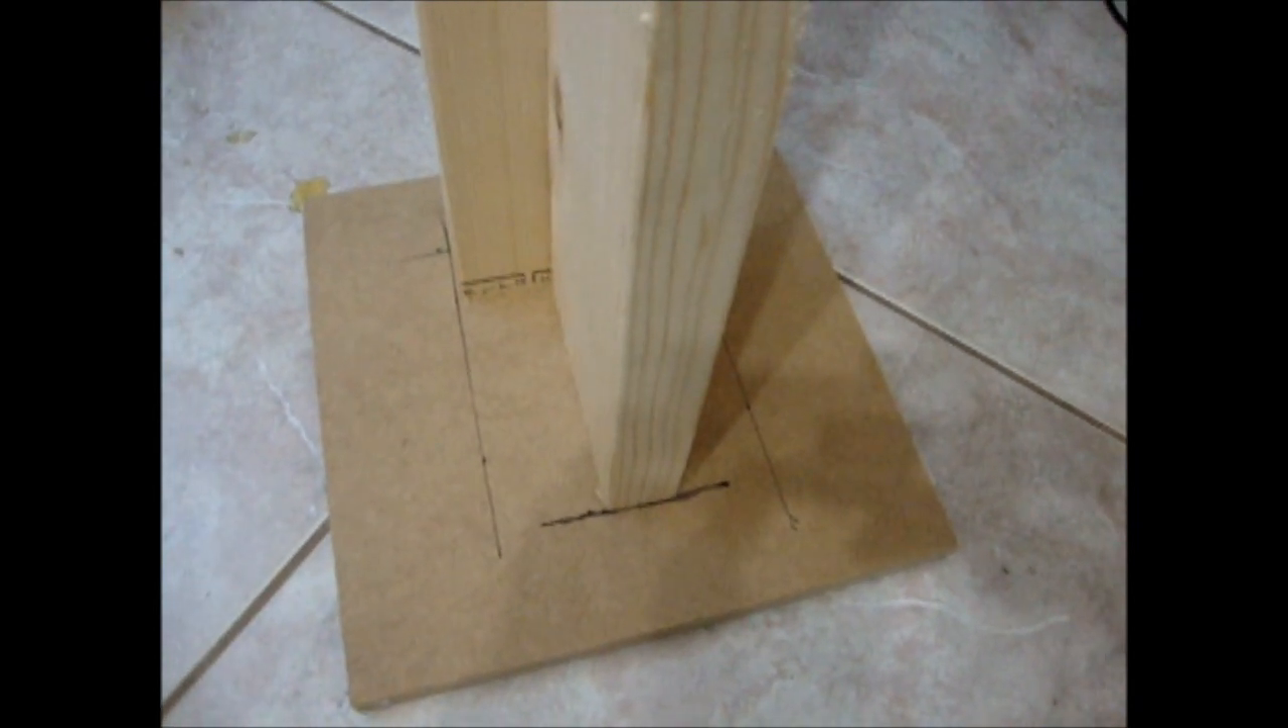Got one of the beams on the base part of the board.